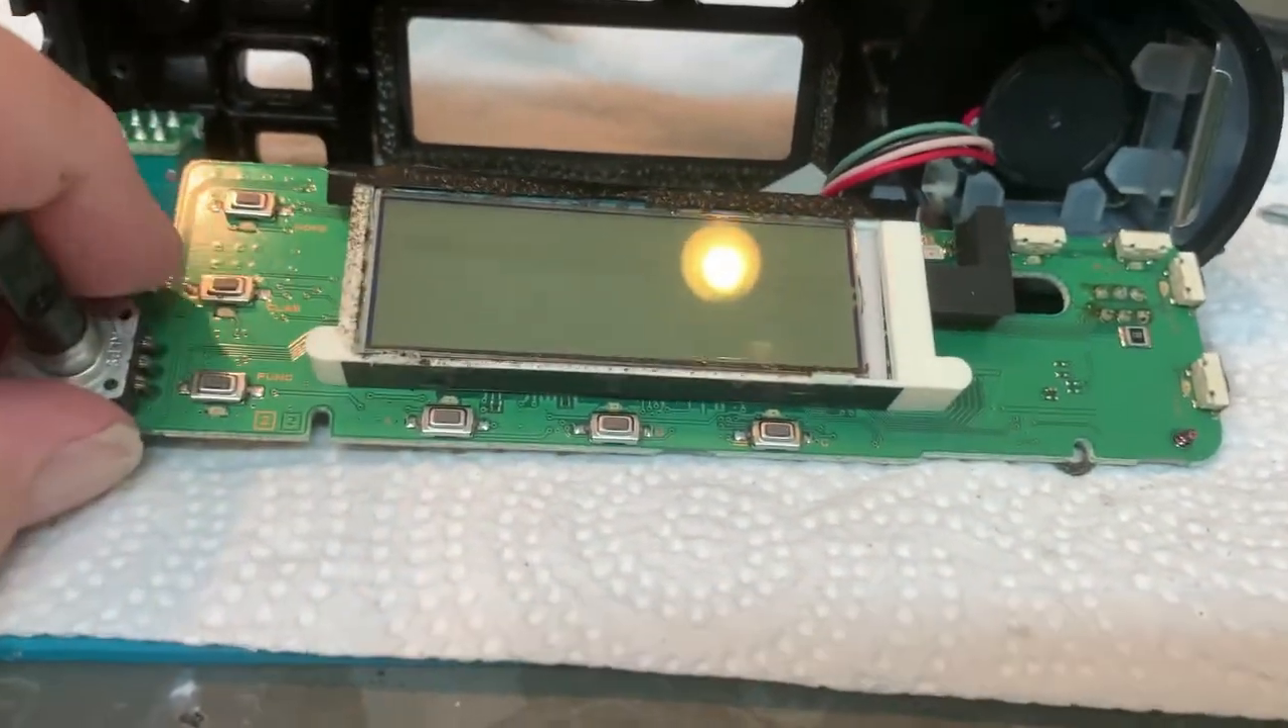Okay so here's the old uh panel board that's been uh removed from the shell and we'll uh we'll clean up the shell here in just a minute.